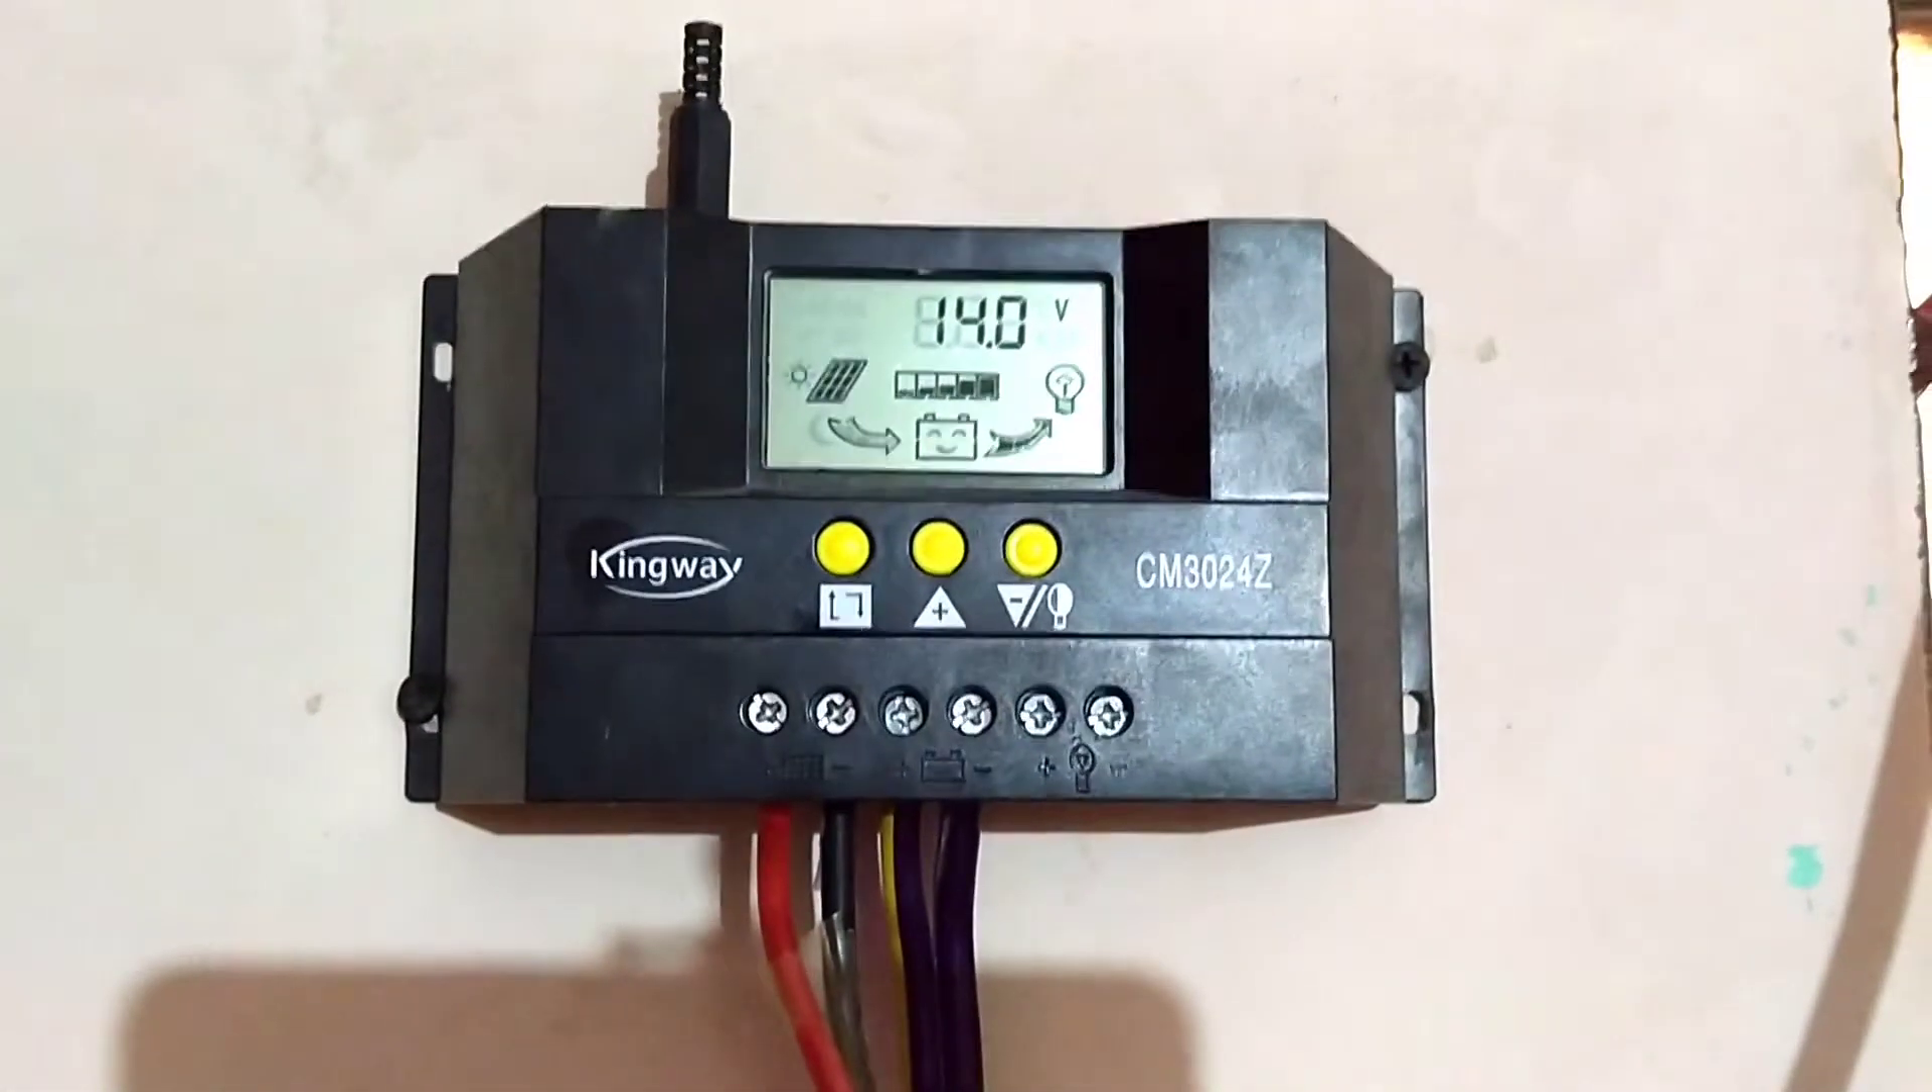یہاں پر میں نے اس کا چارج کنٹرولر لگایا ہے یہ آپ دیکھ سکتے ہیں۔